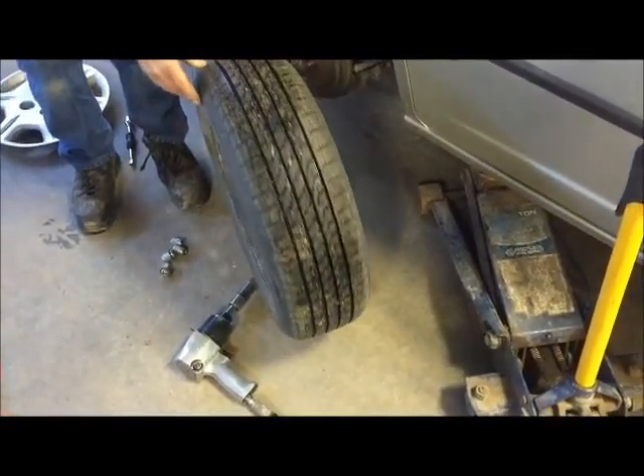Next thing you want to do is remove the lug nuts to take the actual tire off which we have done here.